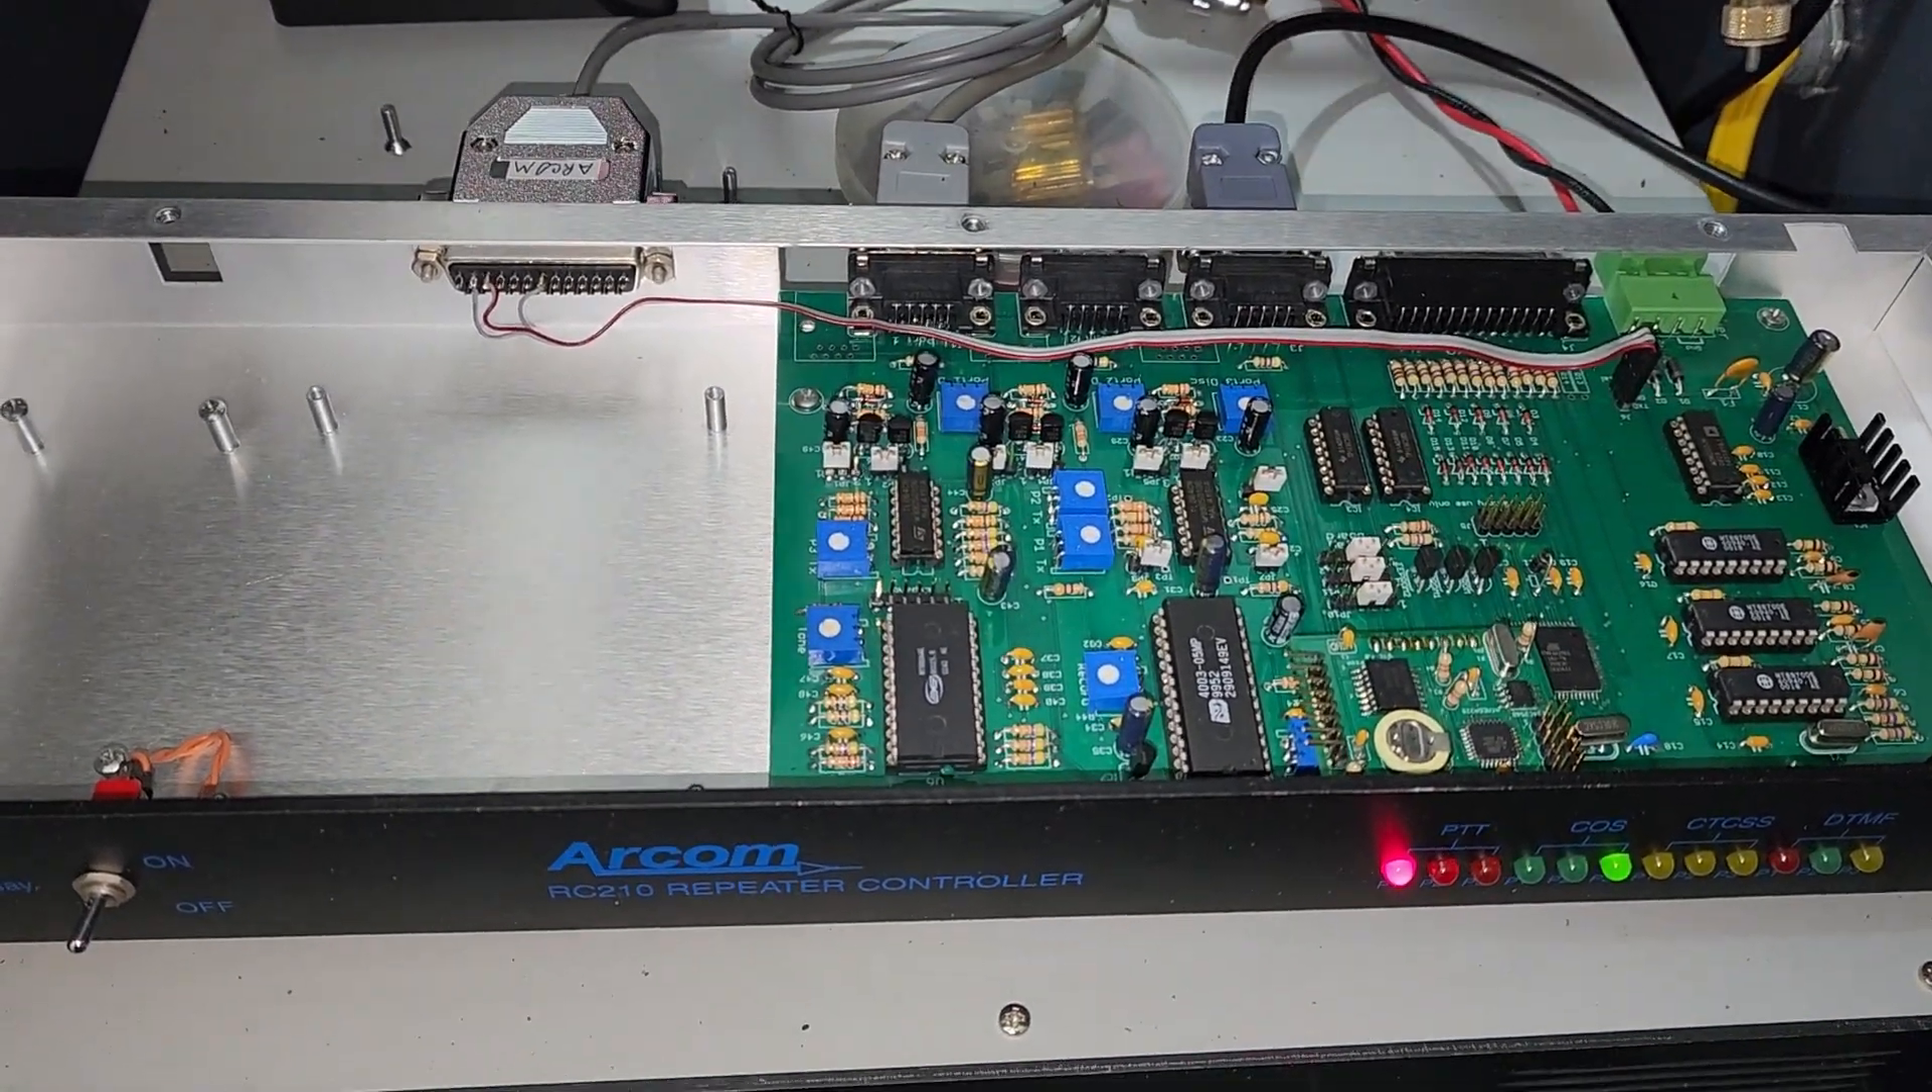There, we've got the lid off, and now you can see inside this, our ARCOM cabinet, is just the one main PCB board.